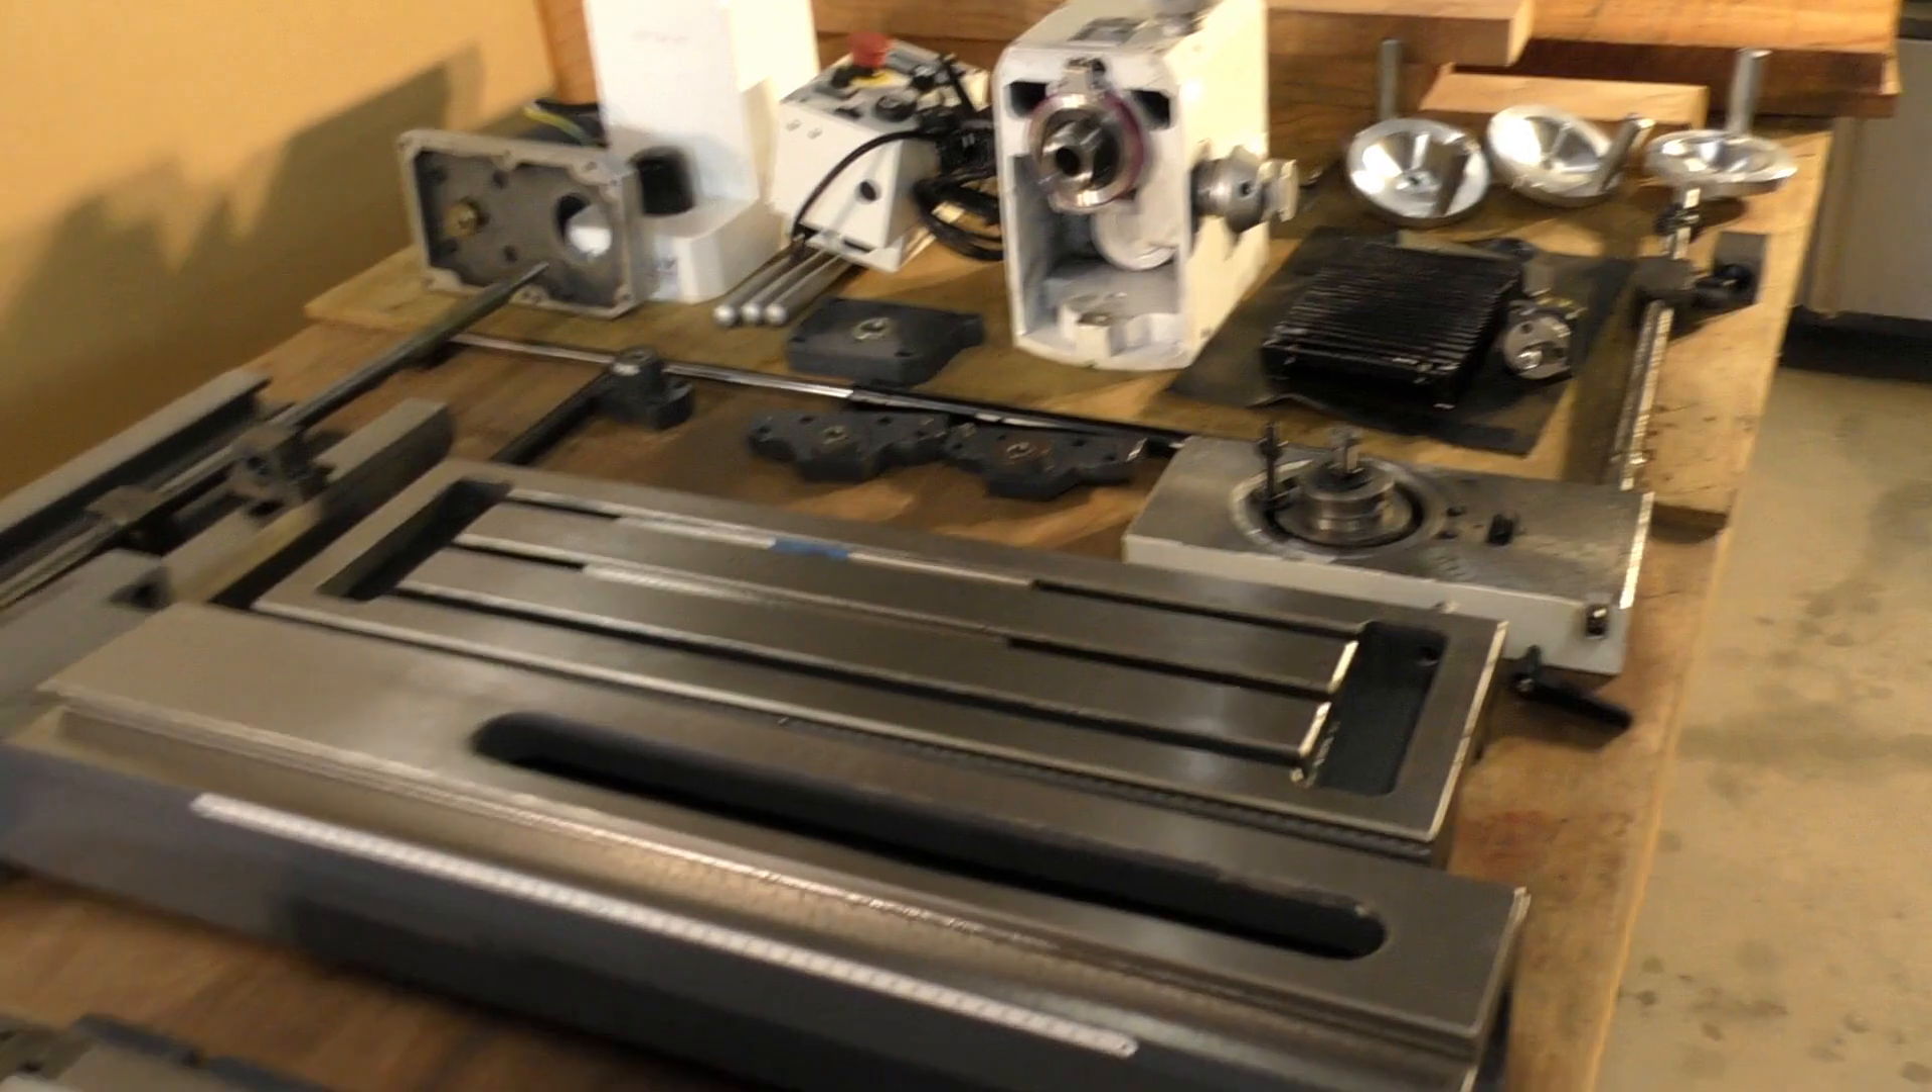Okay so here is the mill it's all stripped down and I've actually taken on a bit of a job for a friend with this beautiful black wood.